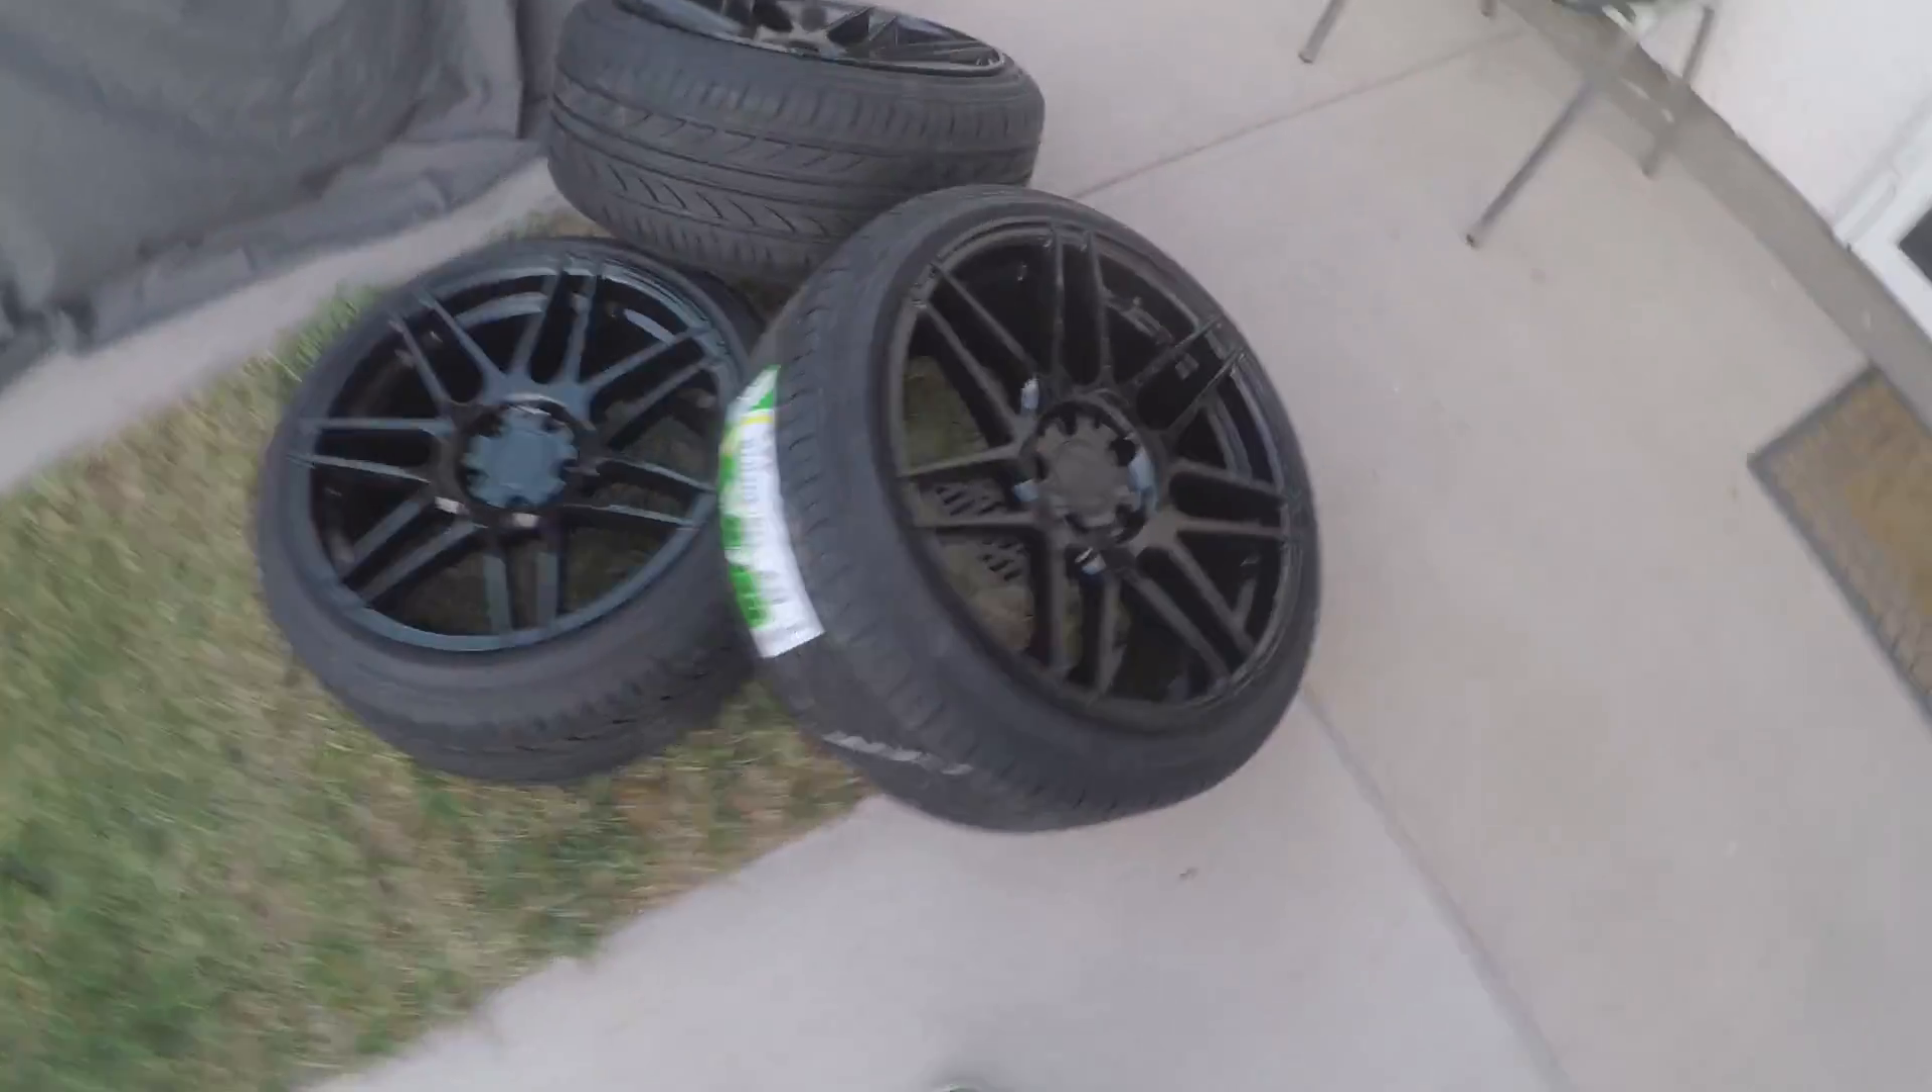Bueno pues aquí ya tenemos los rines con las llantas puestas.